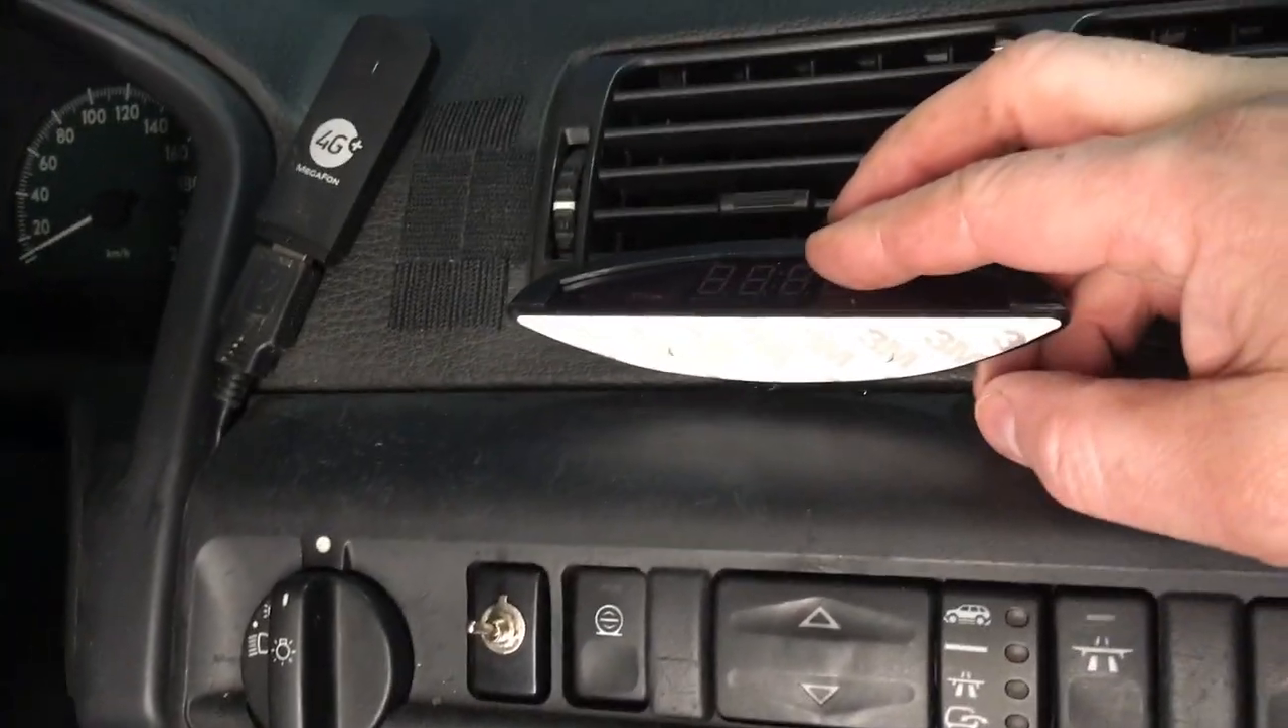This digital clock. I haven't mounted it yet. It's just sticky tape.